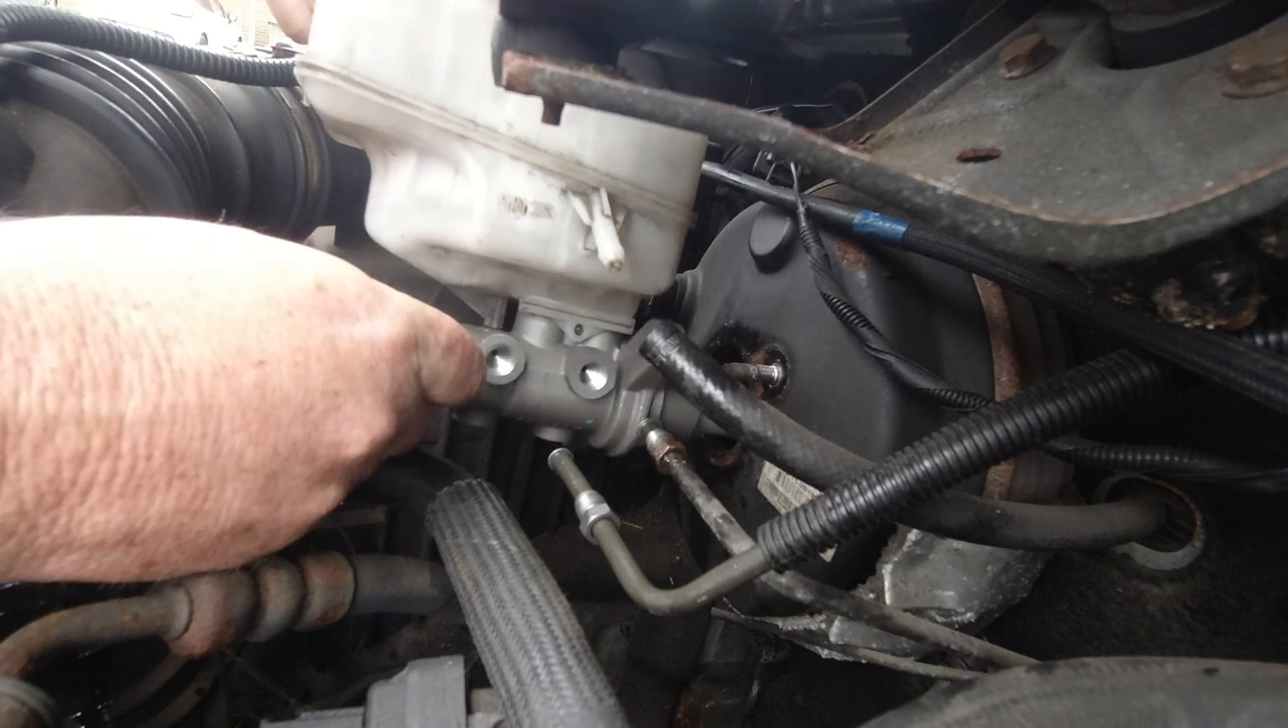And I've taken the red caps out of the brake cylinders.